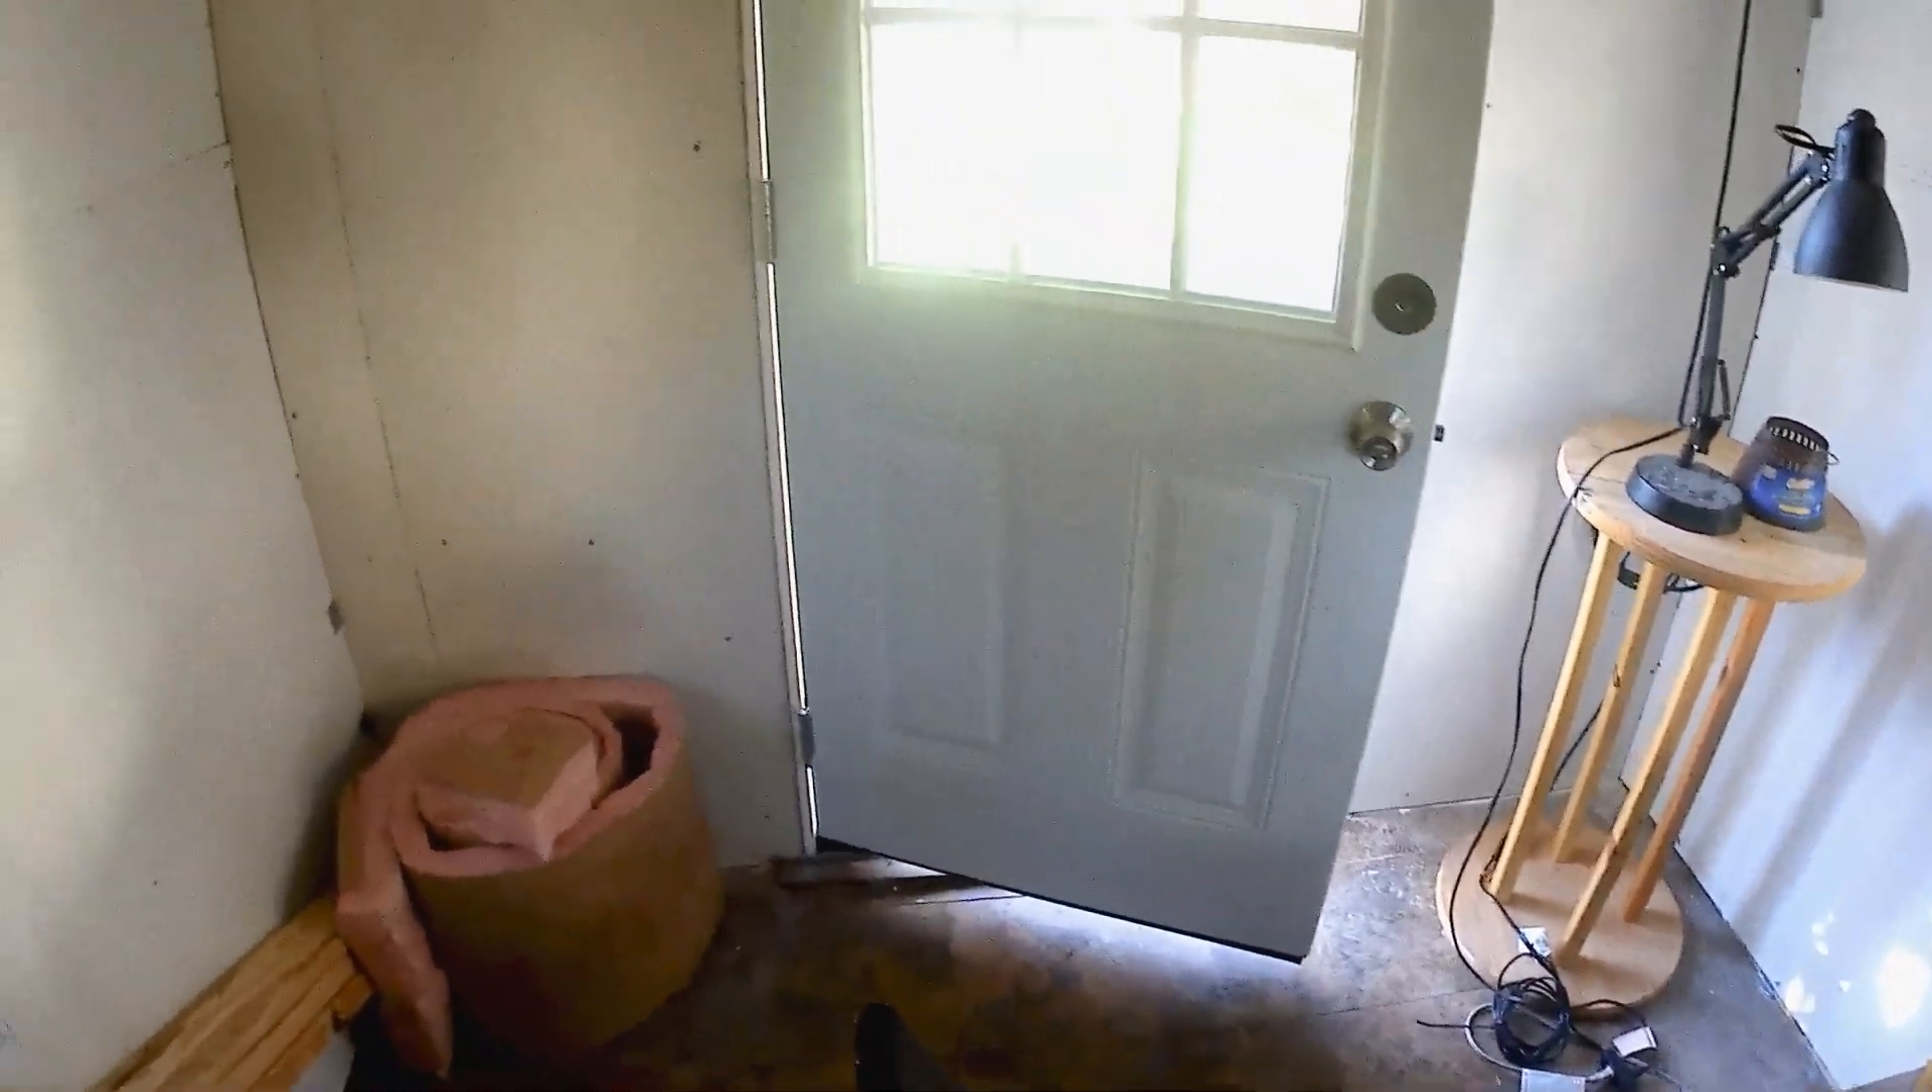This is where we left off. The drywall is up.